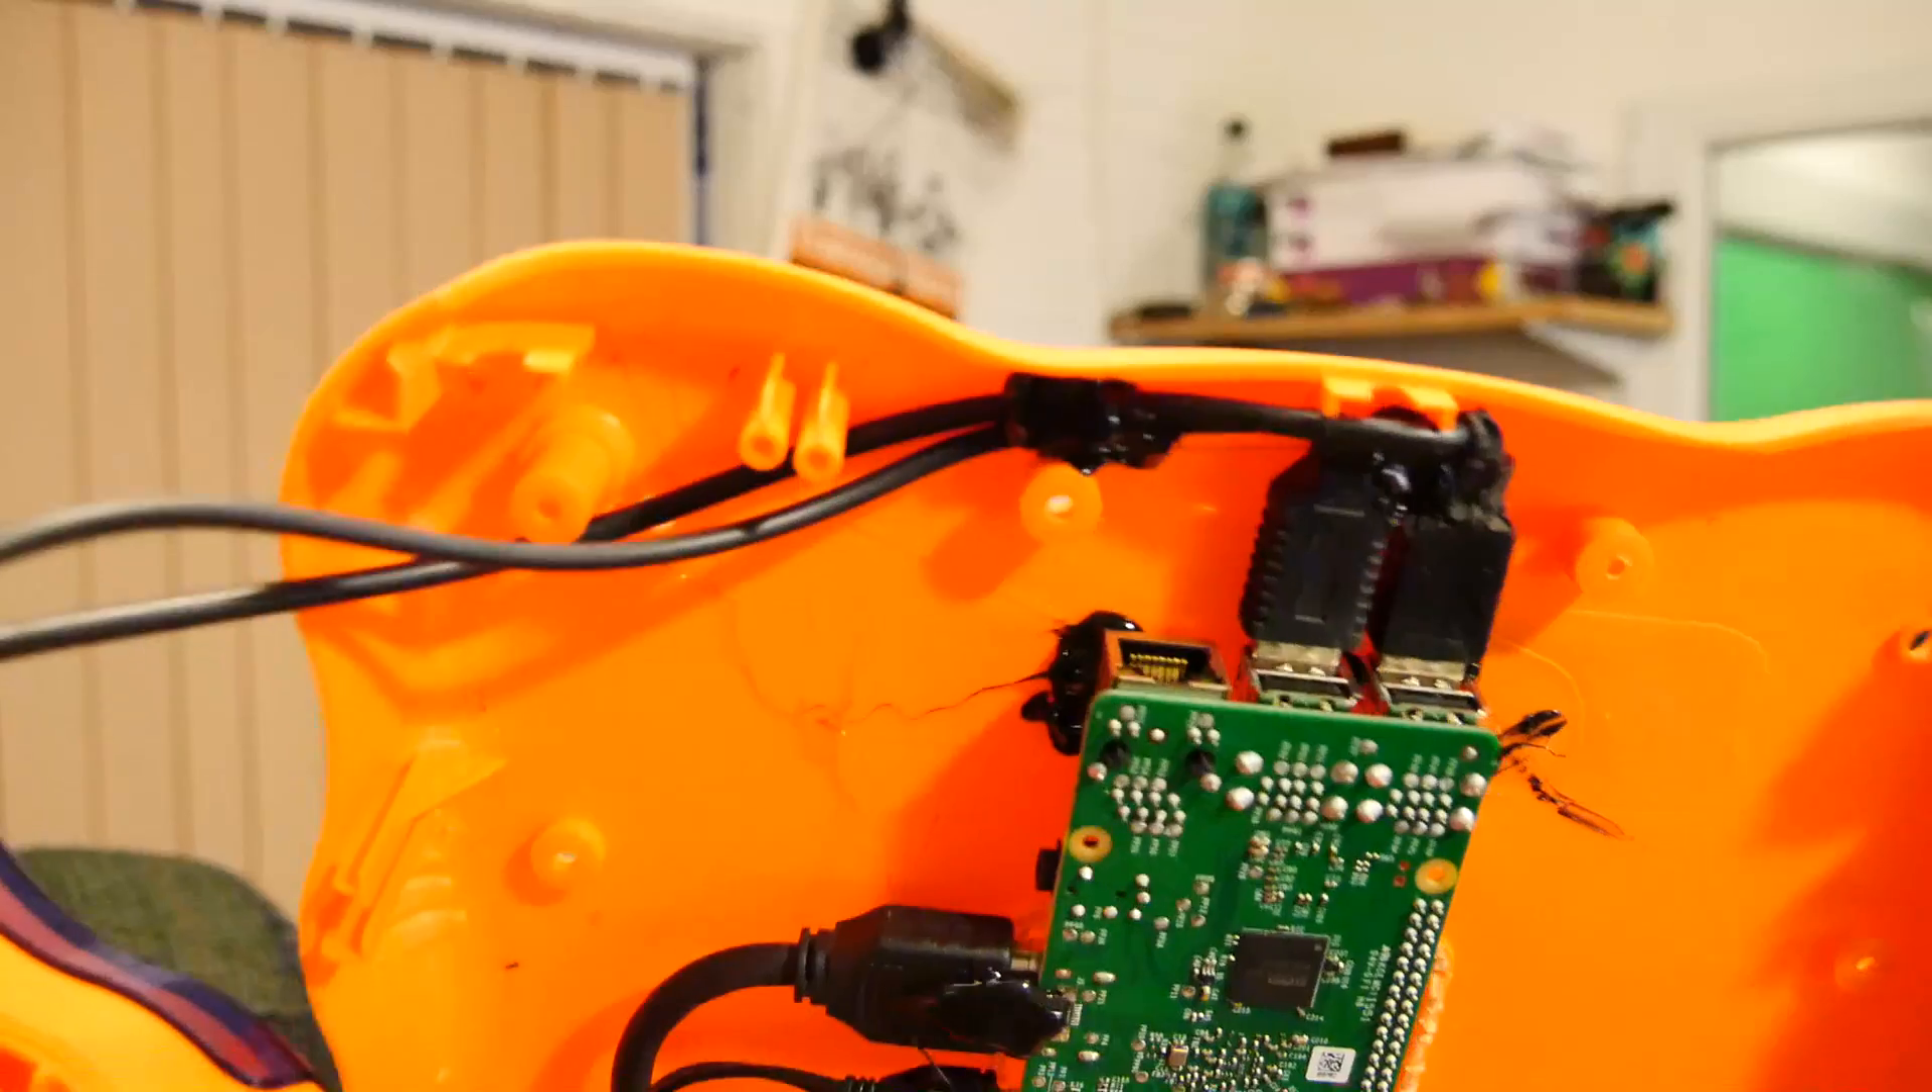Finally the Raspberry Pi is mounted, and you can see now at the top of the screen two new USB ports that have been kind of hot glued in to some degree.